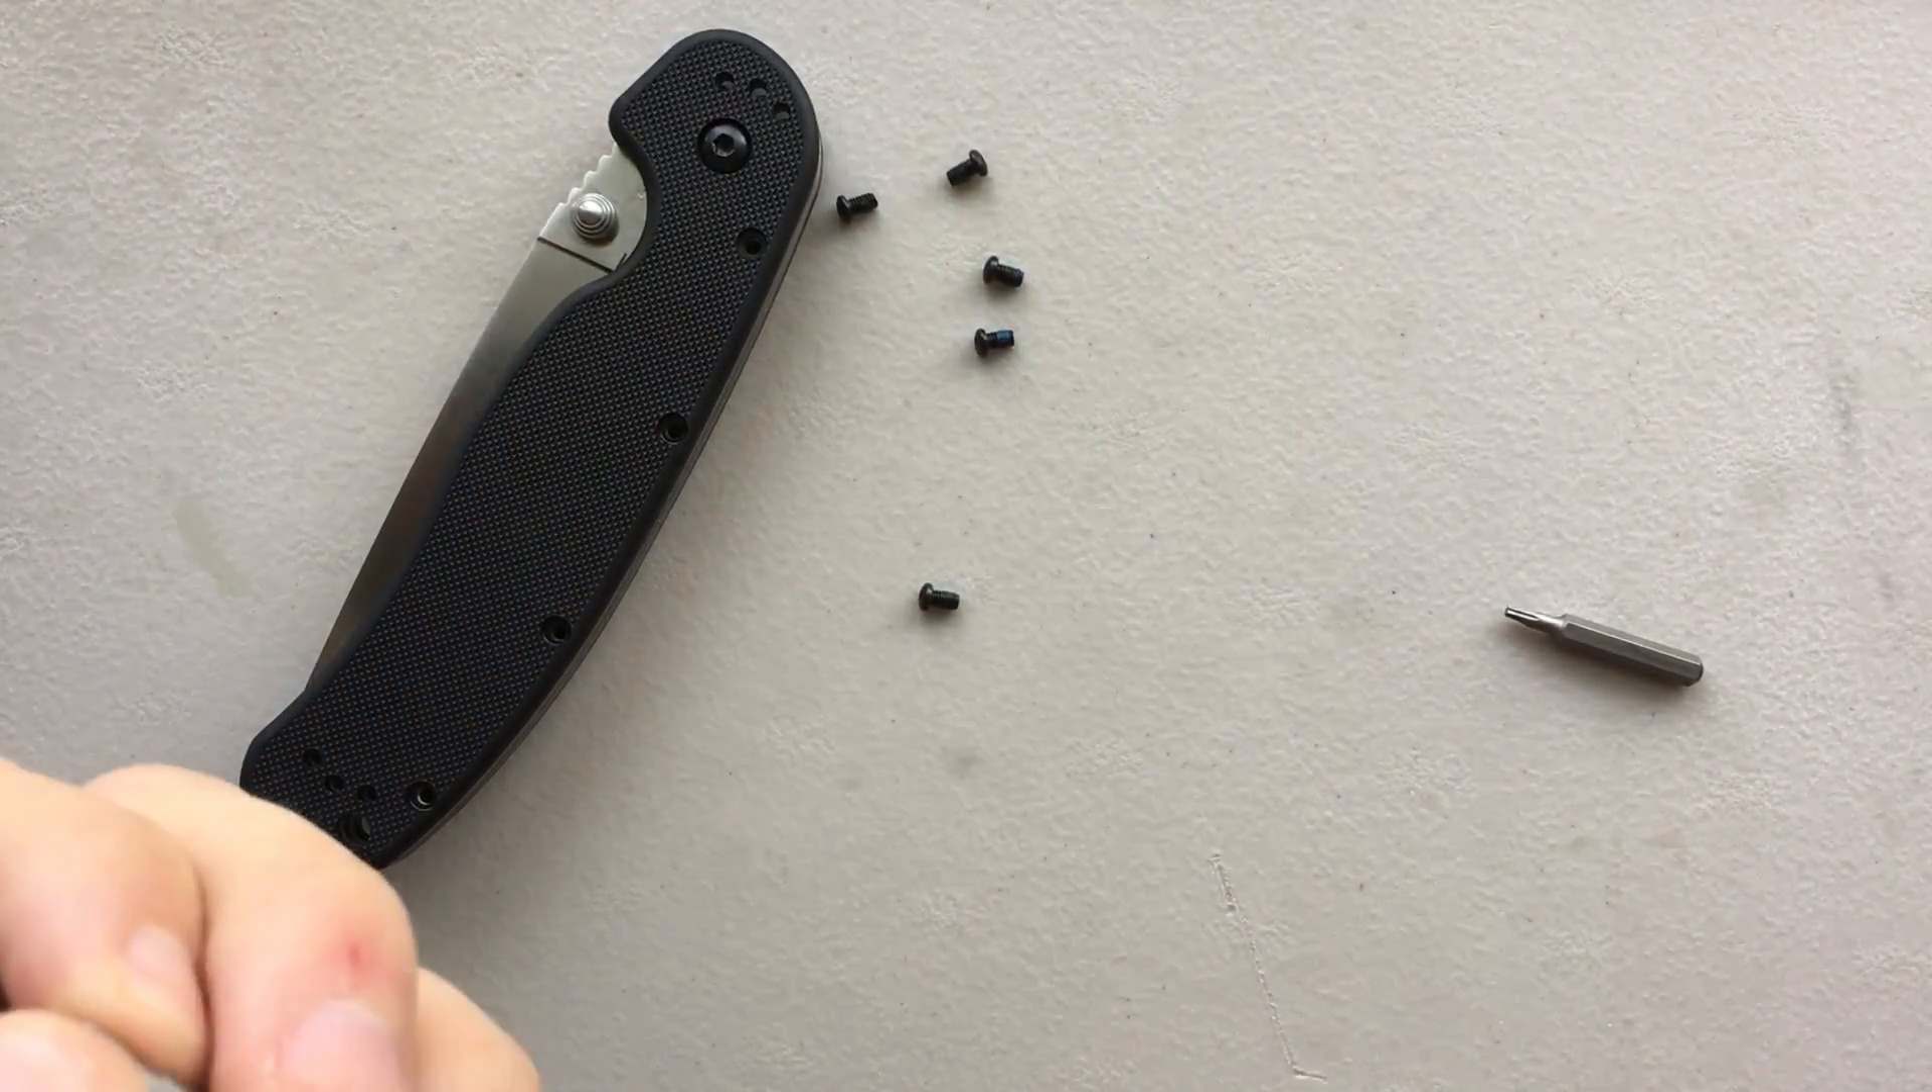But all righty, so I've already popped out the handle screws.